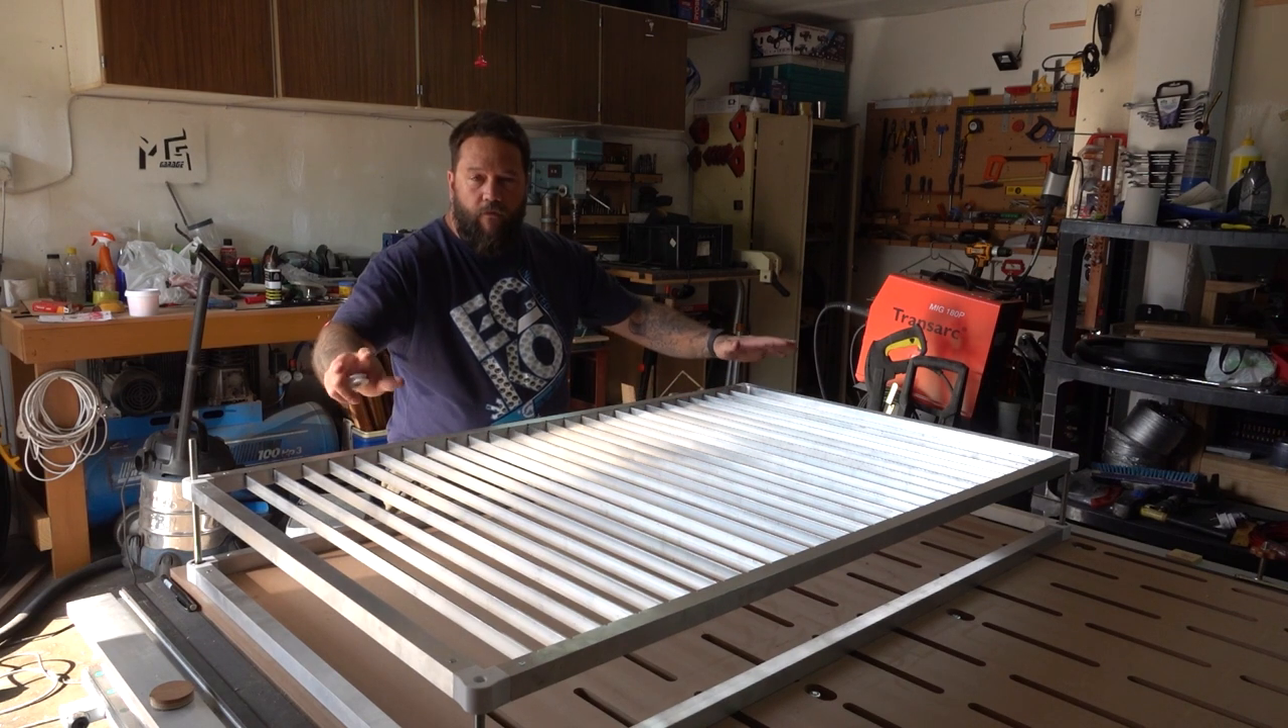We got the basic structure done I put everything together.